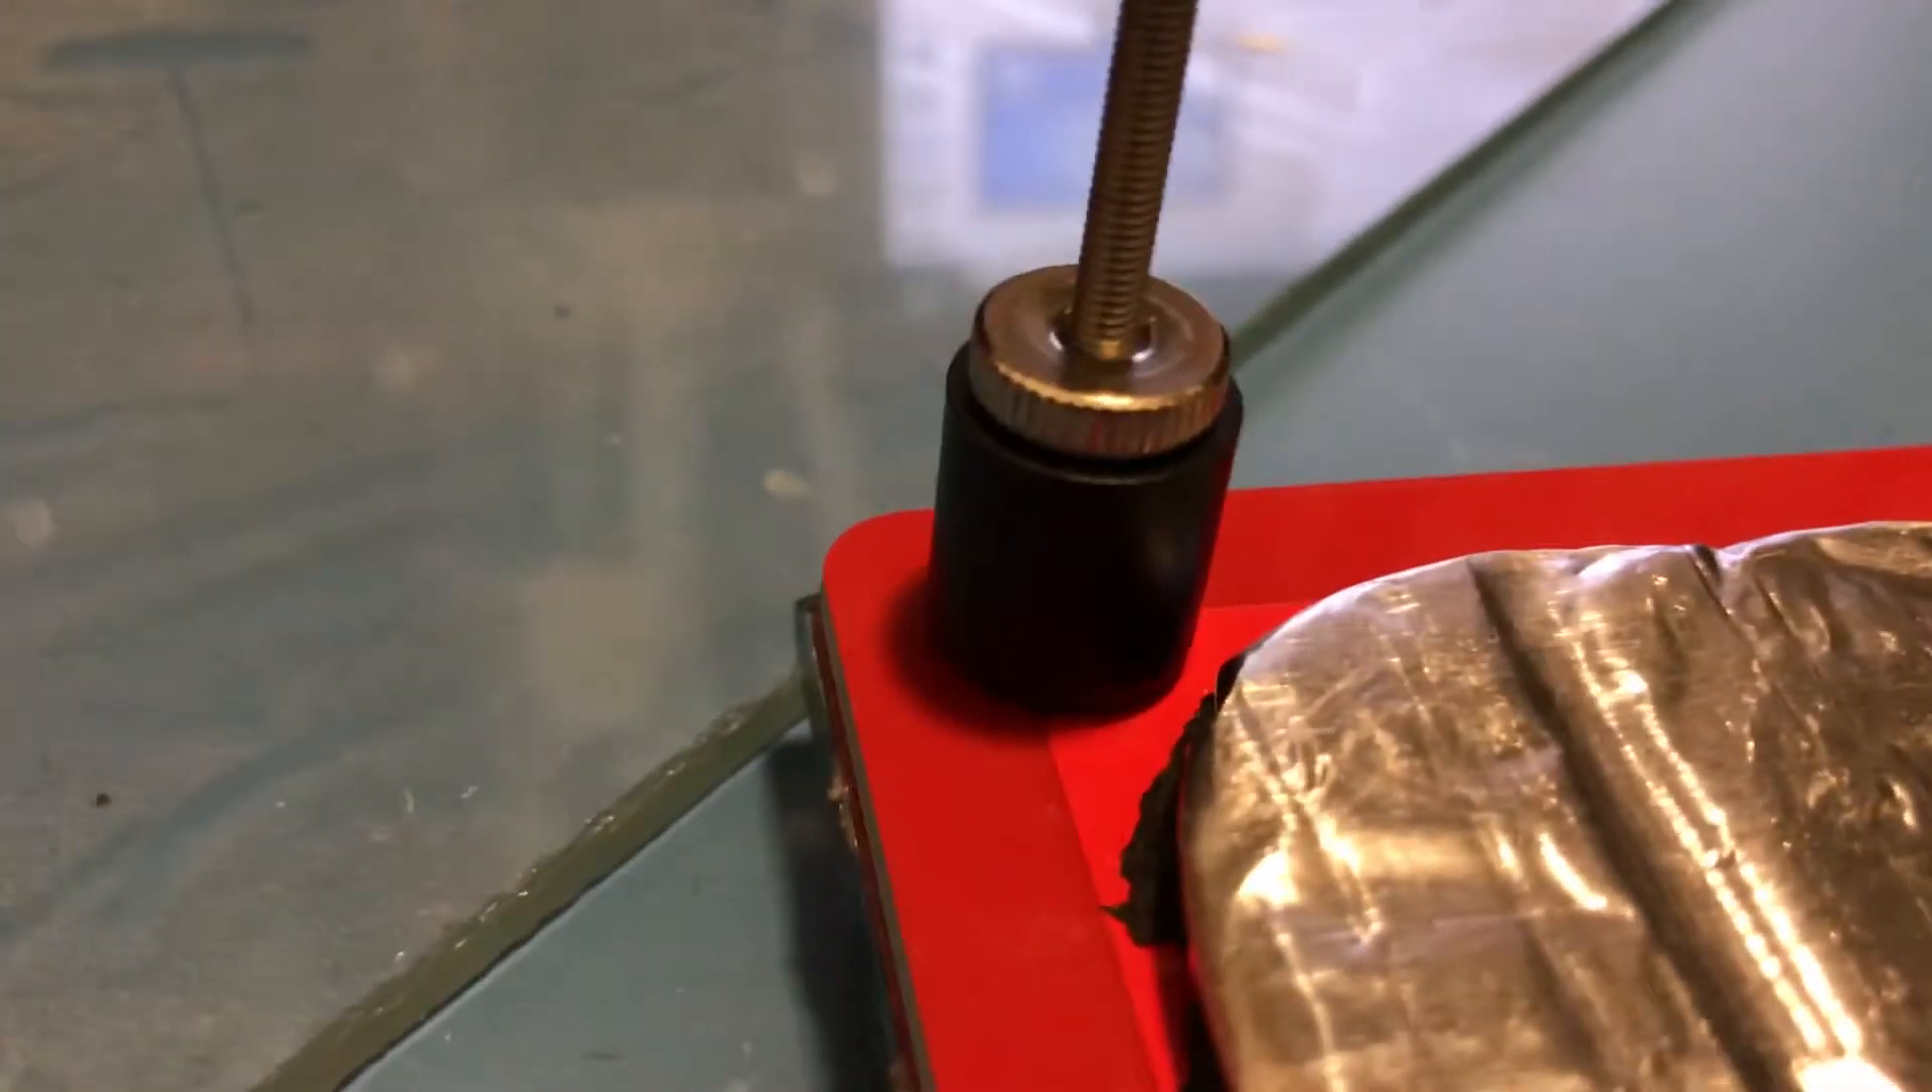So right now I've also installed some plastic spacers instead of the springs underneath the heat bed and the point of this is to get rid of the wobbliness that comes from the springs.